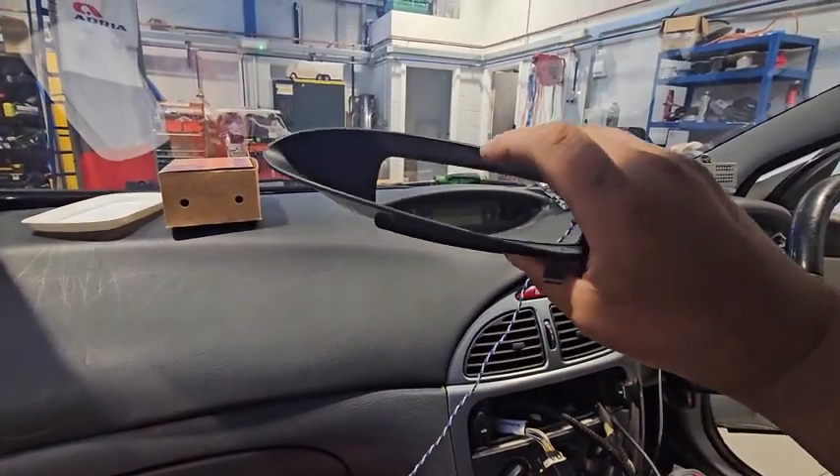Right, now, I did pull the plastic trim off around here.